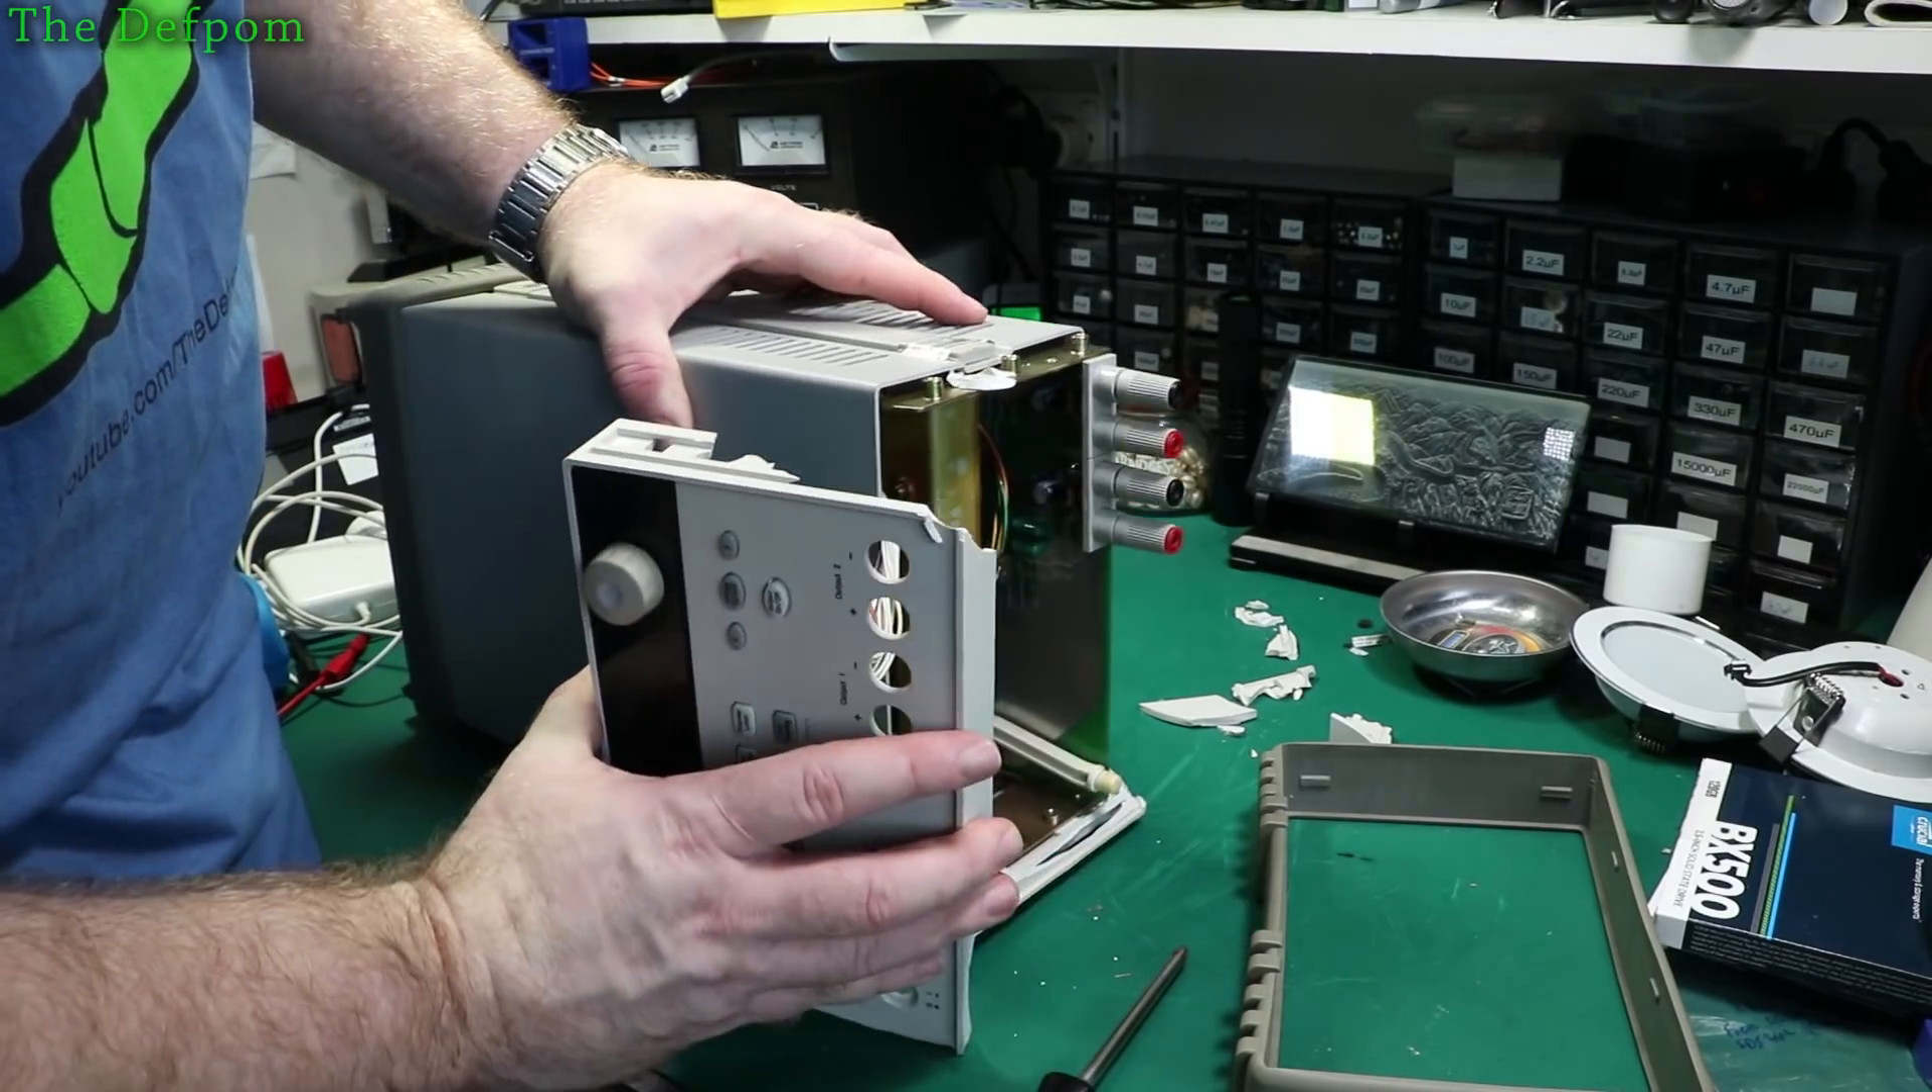So there's the front panel off.